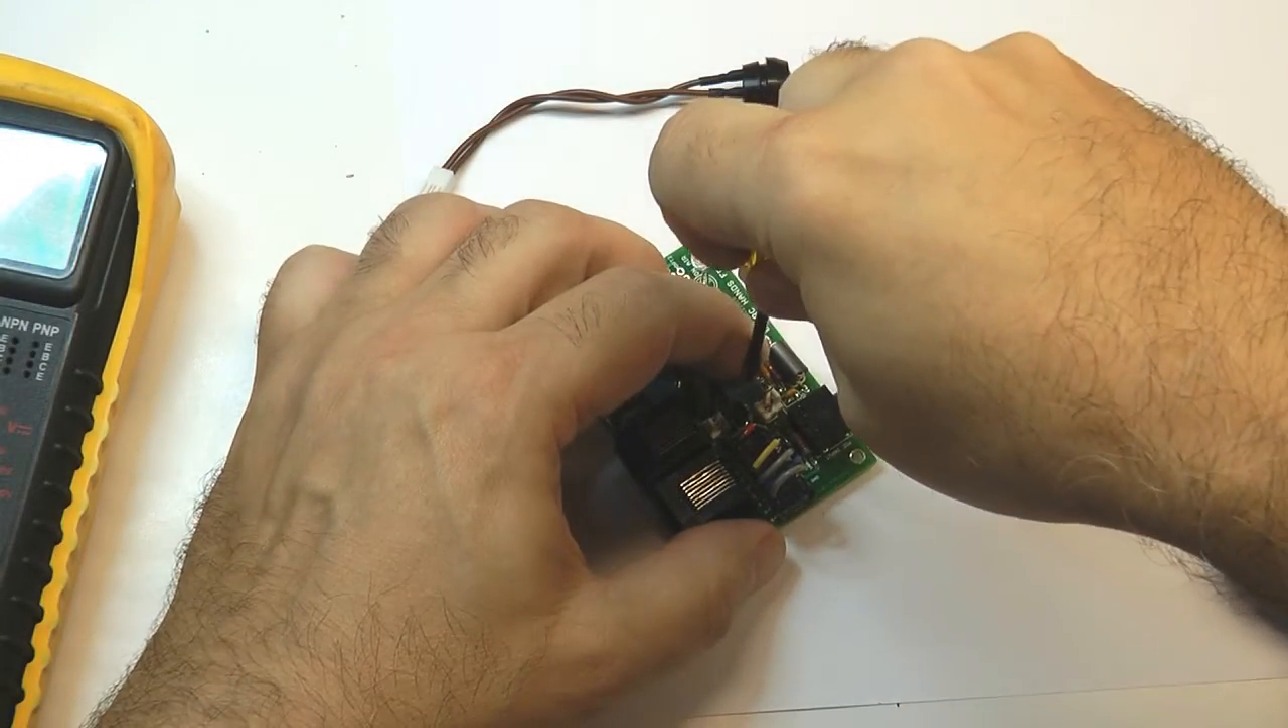Okay so there's the switch and the board ready to be mounted in the case which we'll do a little bit later.